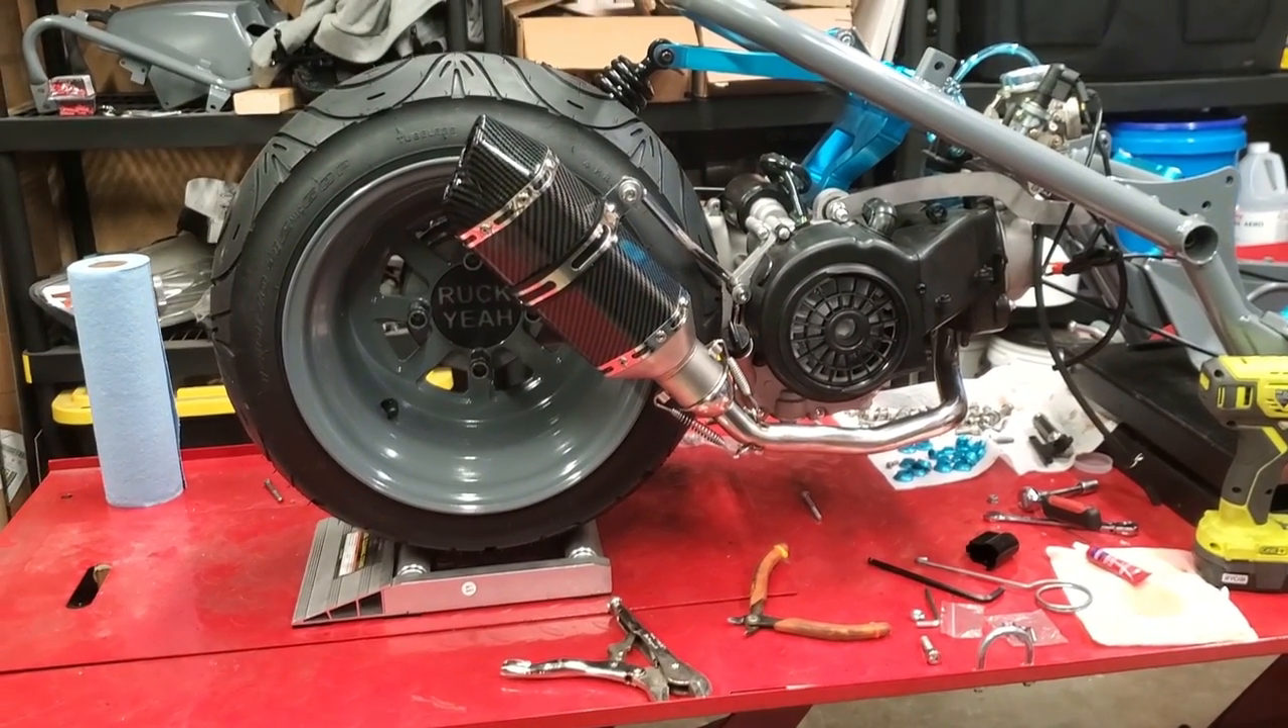All right, so there's the exhaust all bolted up, and this engine is ready to rock.